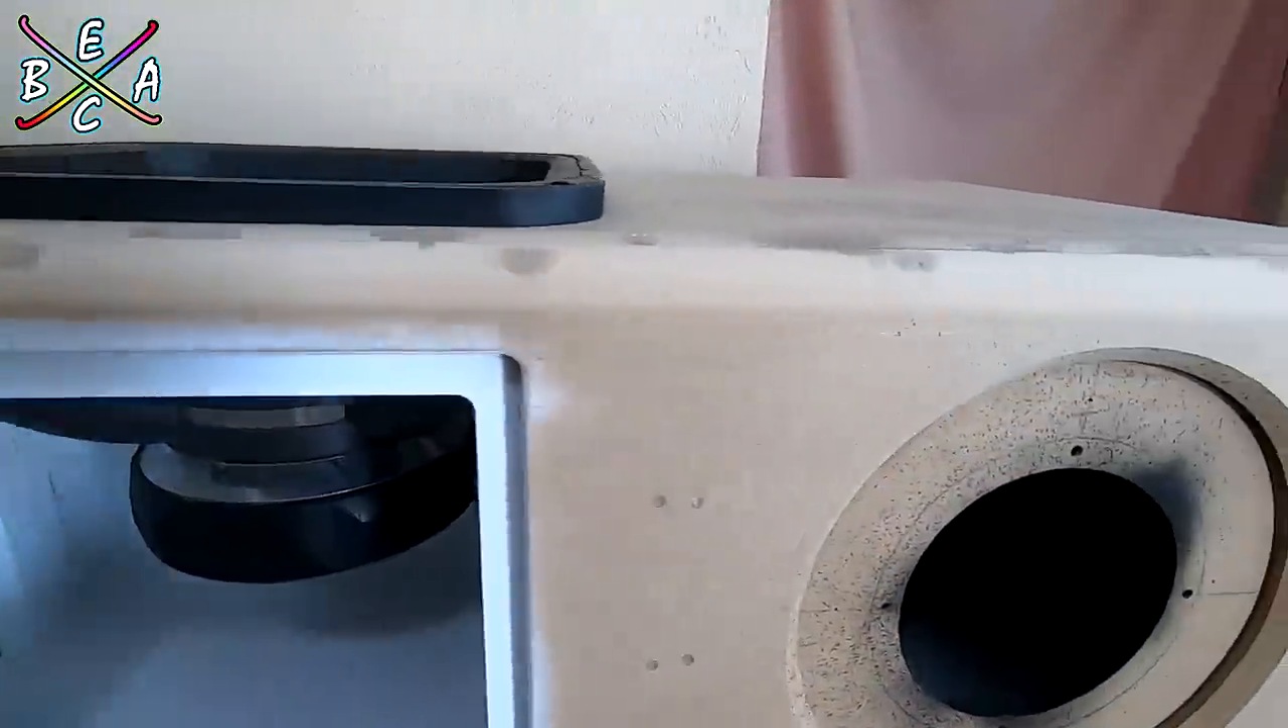Y por supuesto también nos falta el flare.